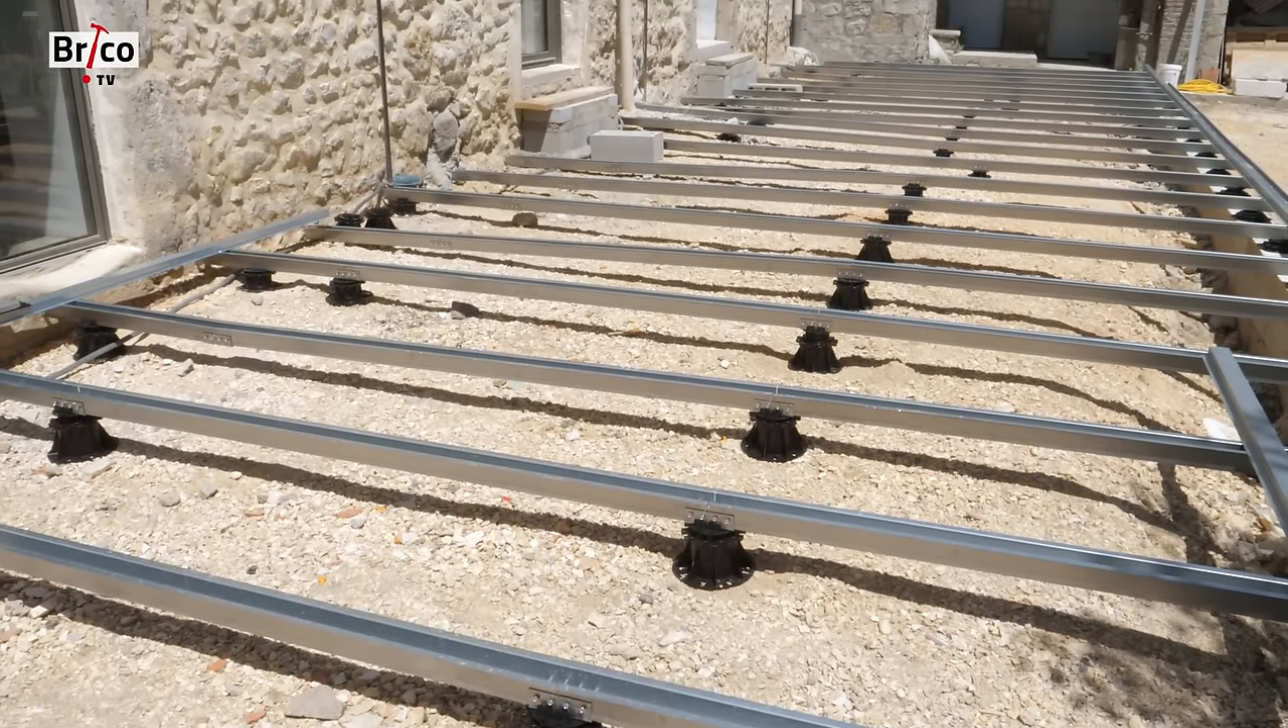Là, on voit que toutes les solives ont été posées et calées.